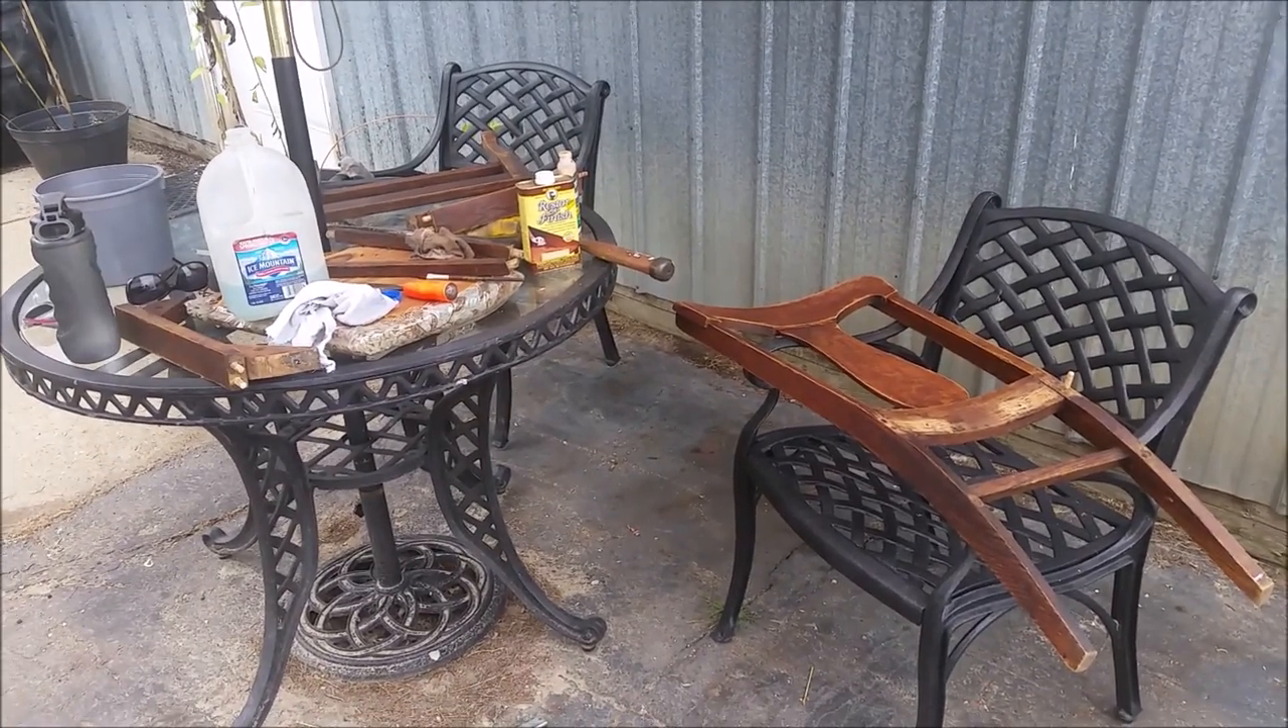So here is what my poor little chair looks like, all taken apart.